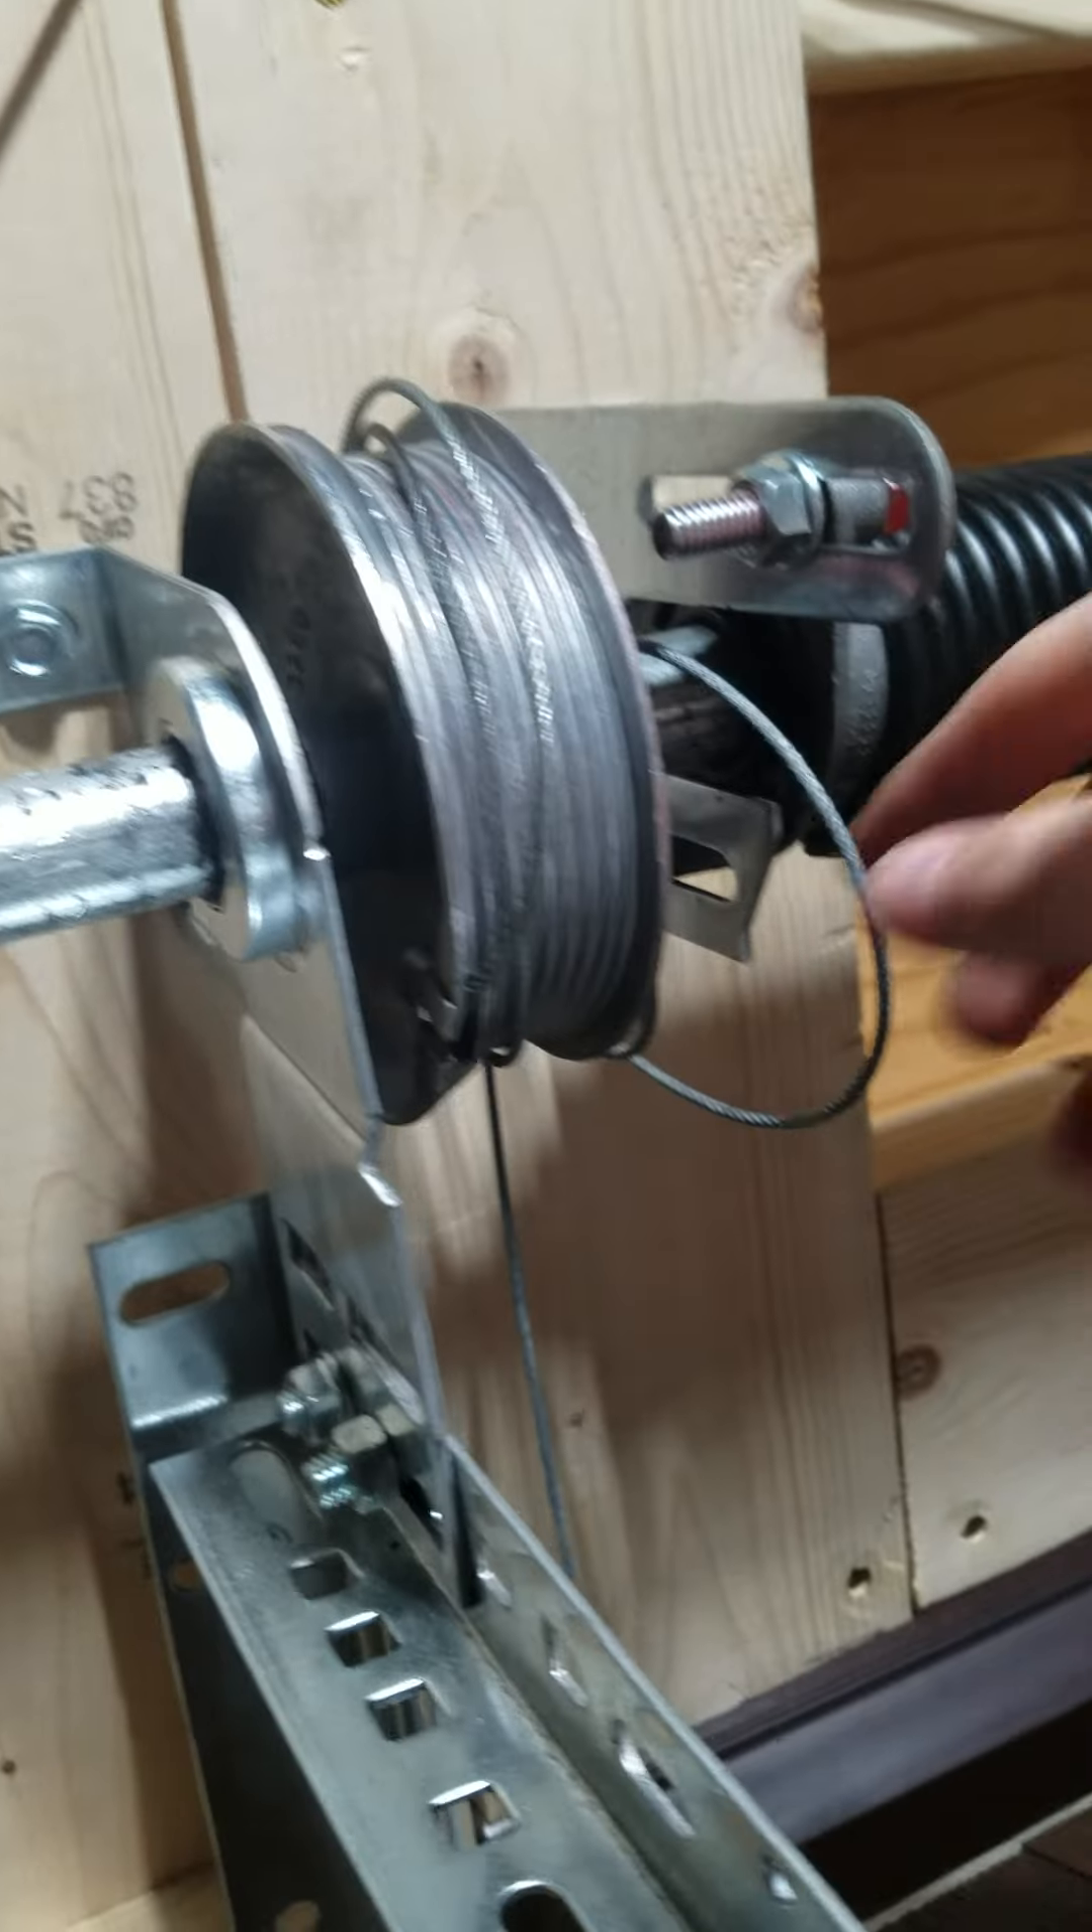As you can see the cable spun off the drum and it's well it's not on the drum so the door is going to close crooked.